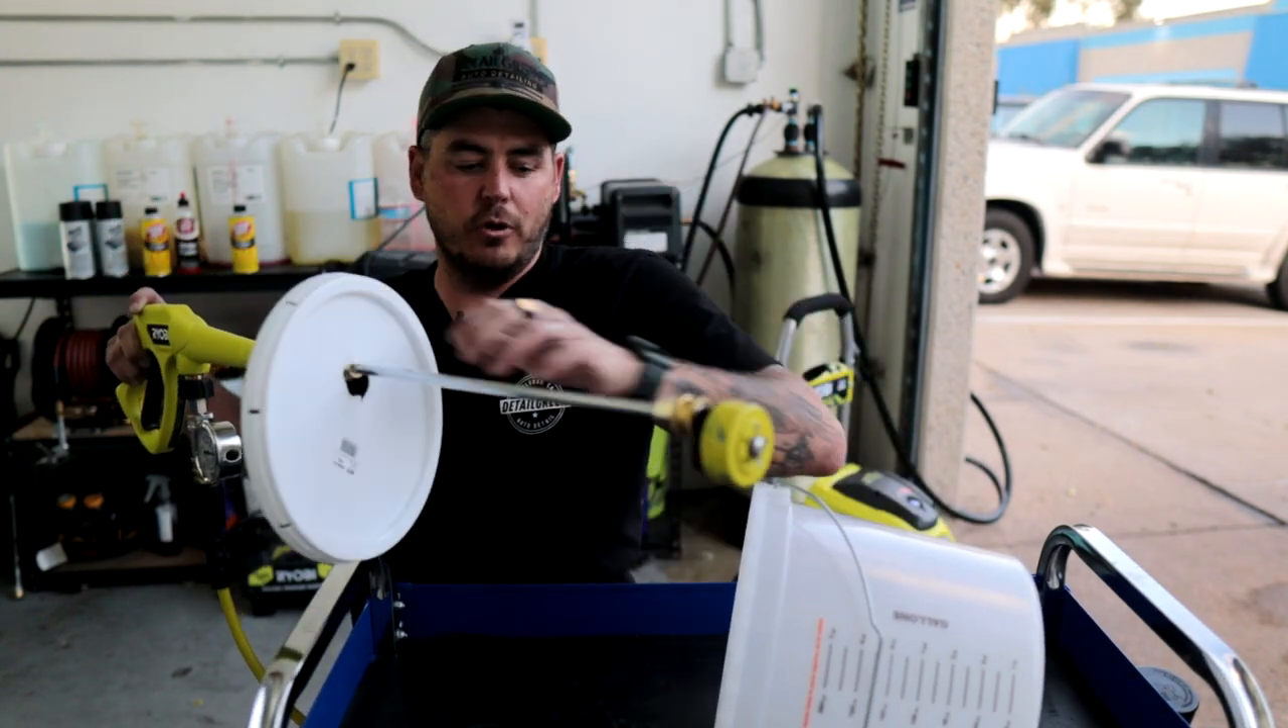I did take the top off so I can keep, obviously this nozzle was too big for the little hole I made.